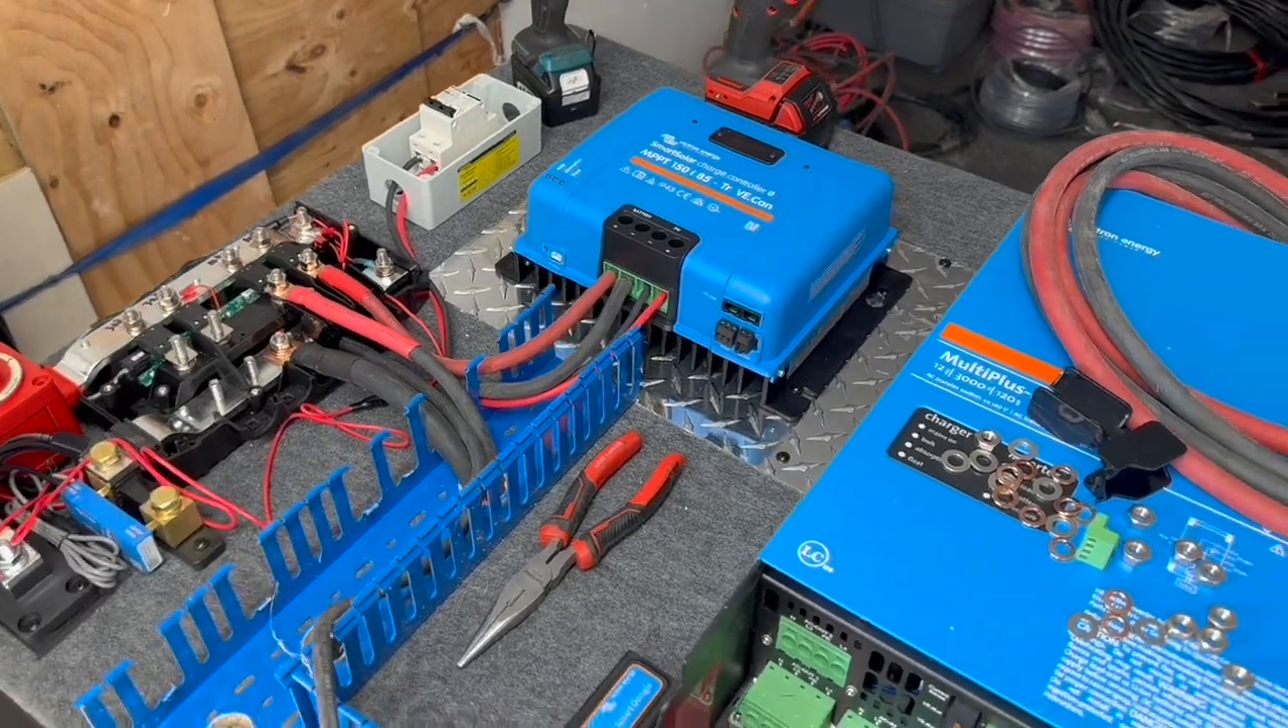So with that i'll take you in here where we've already got all the cables made and now just wiring up the board right now and todd is making it all happen.